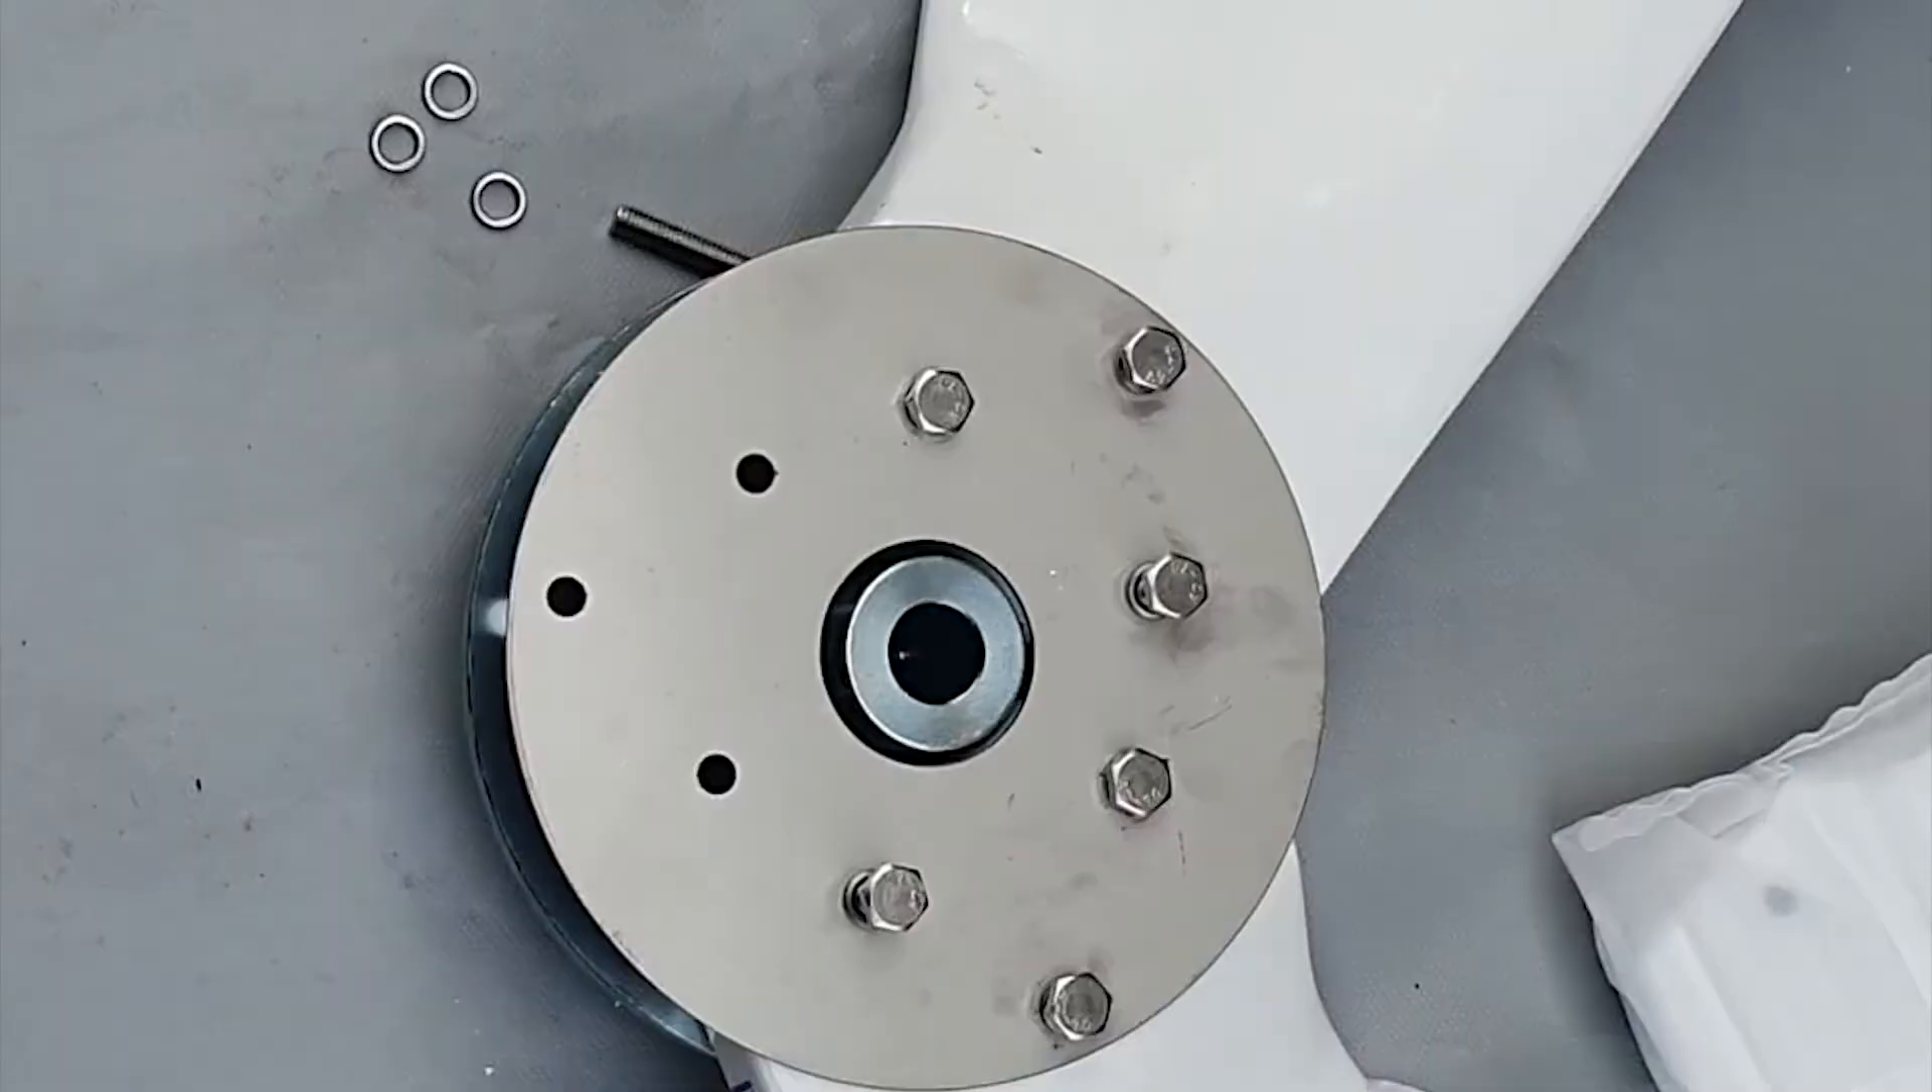Okay, so here we've got two blades on so far.